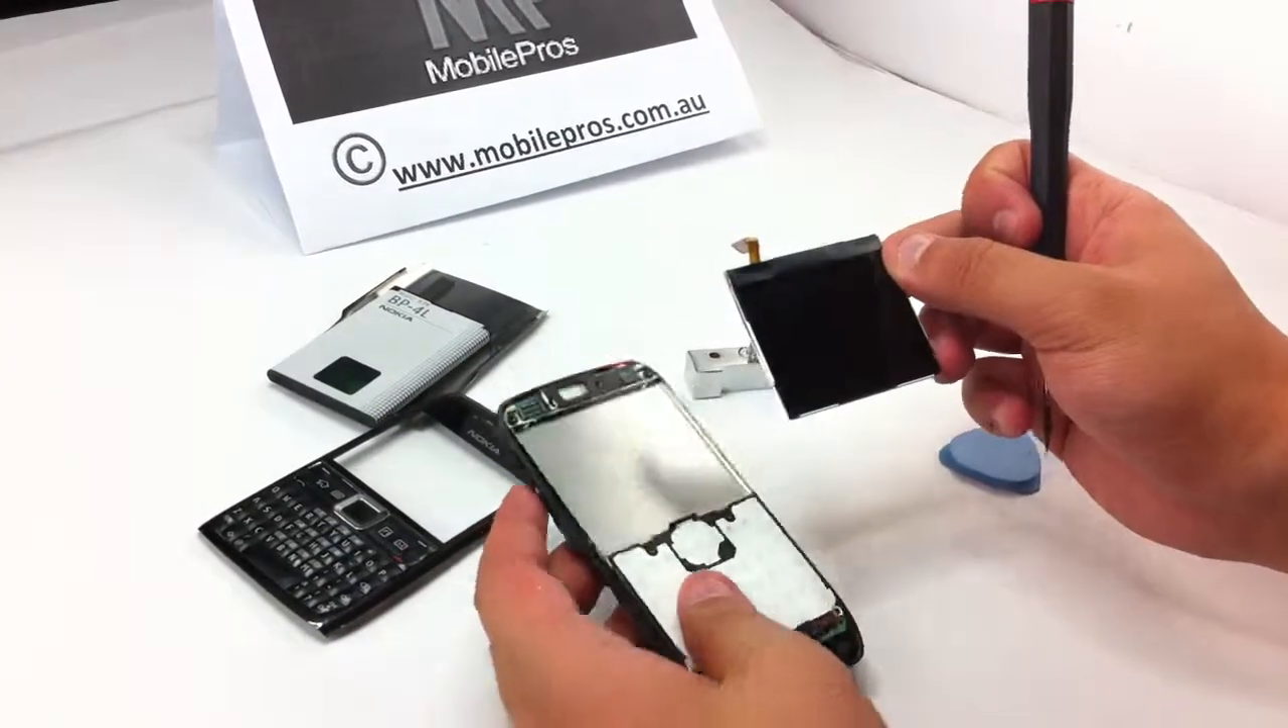Now you can see the LCD has been taken off from the metal frame.